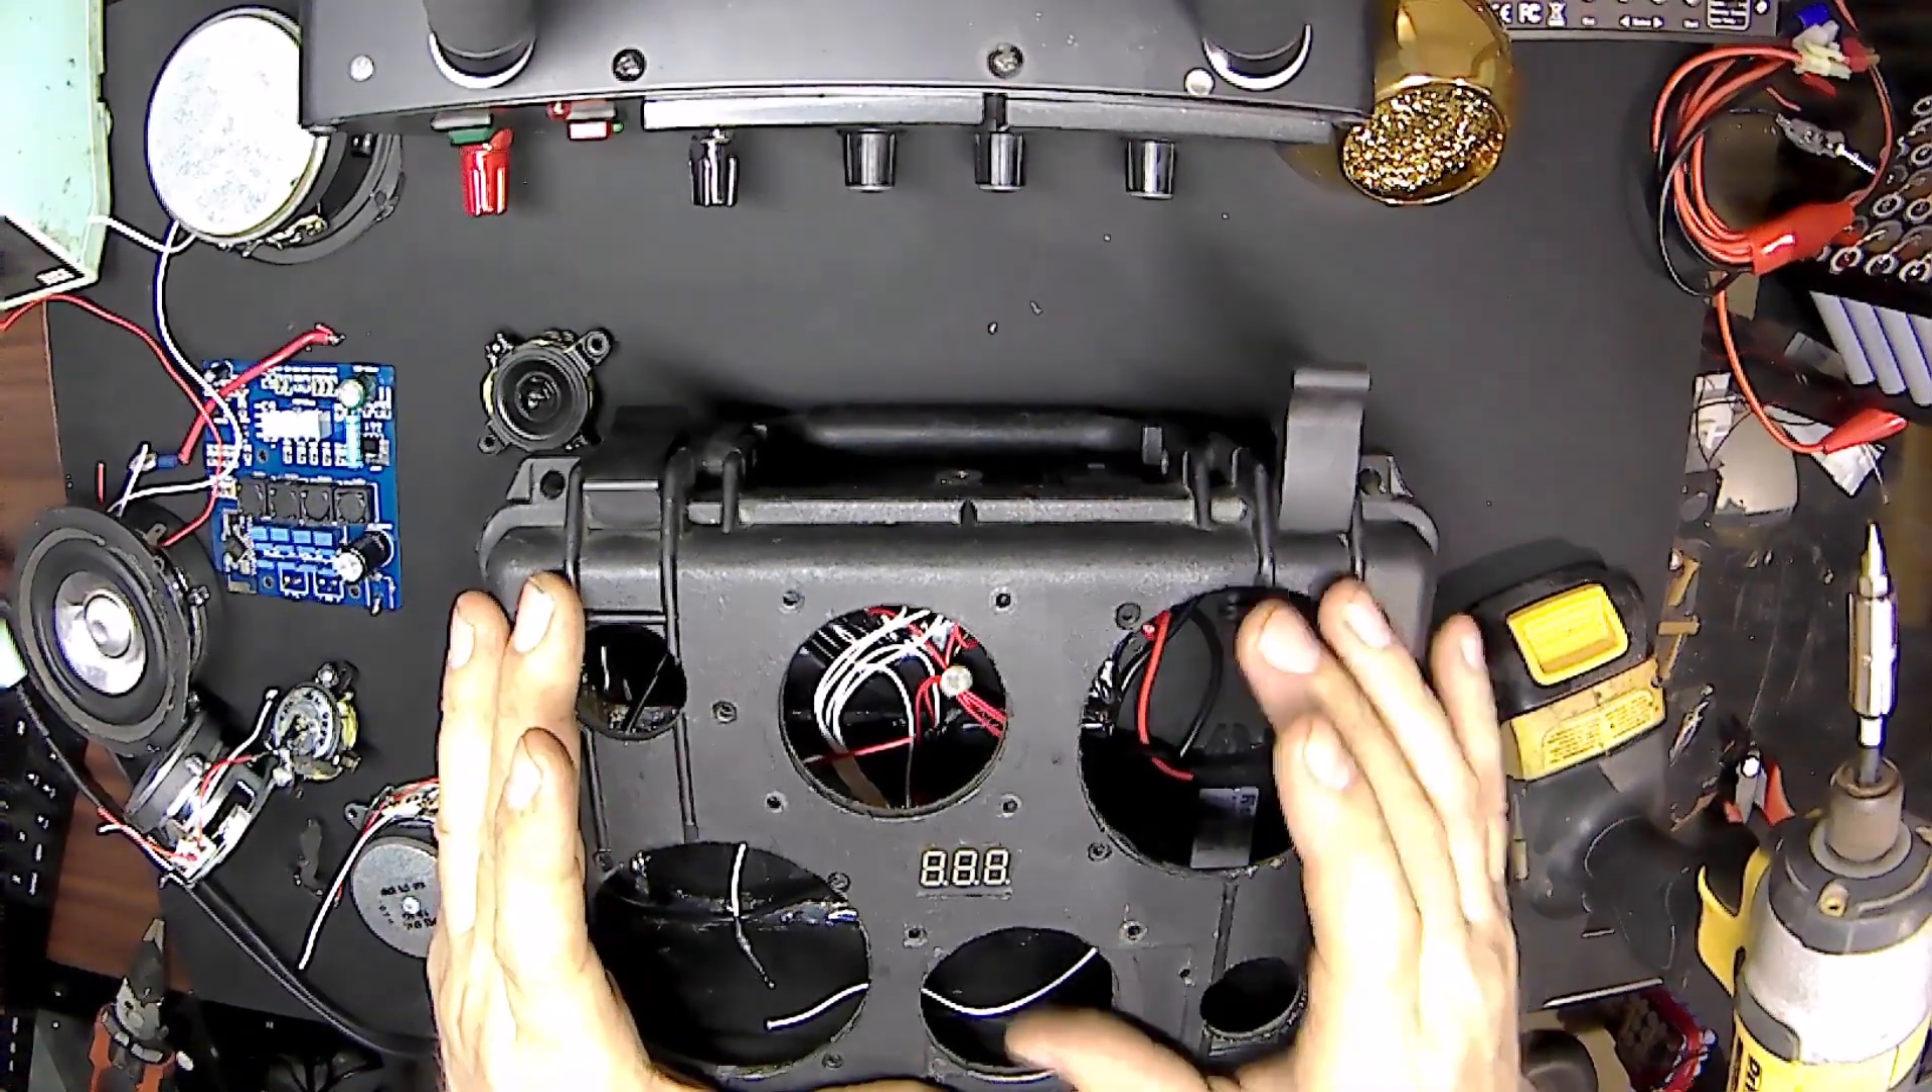Oh, there's all the speakers out of the front side of it.